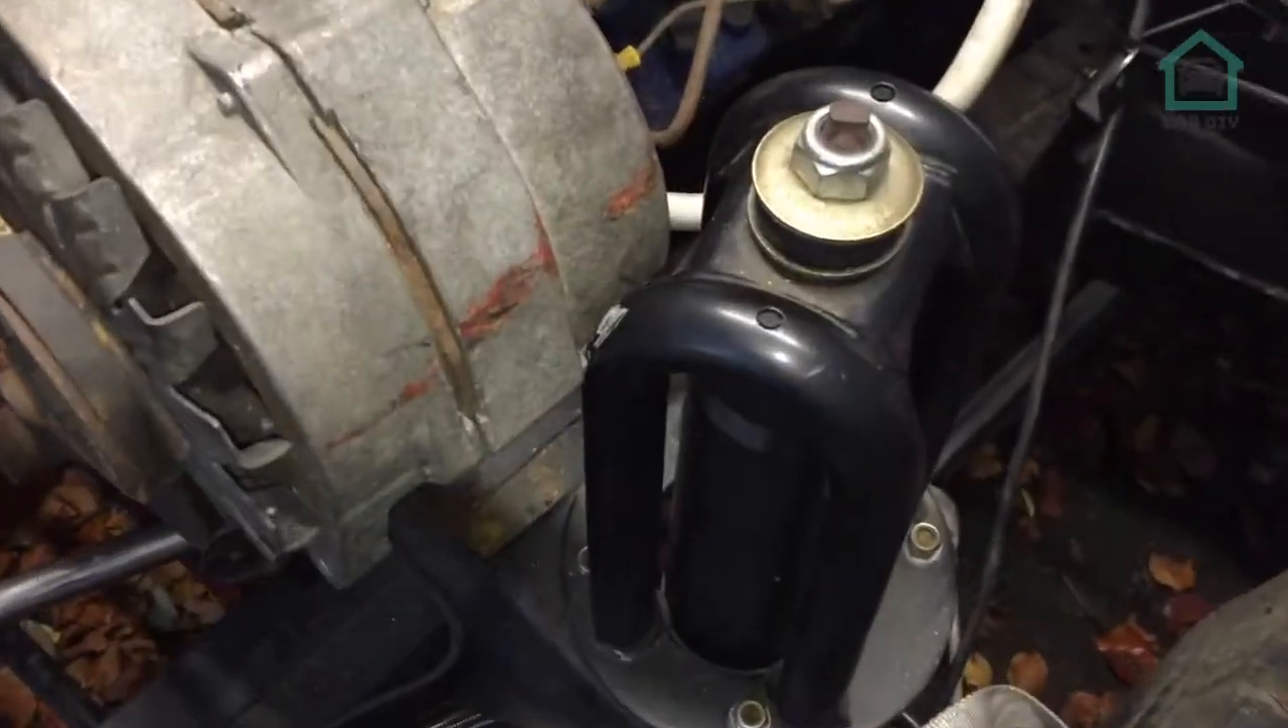The alternator uh as we're trying to push the engine back is catching on top of the suspension mount.